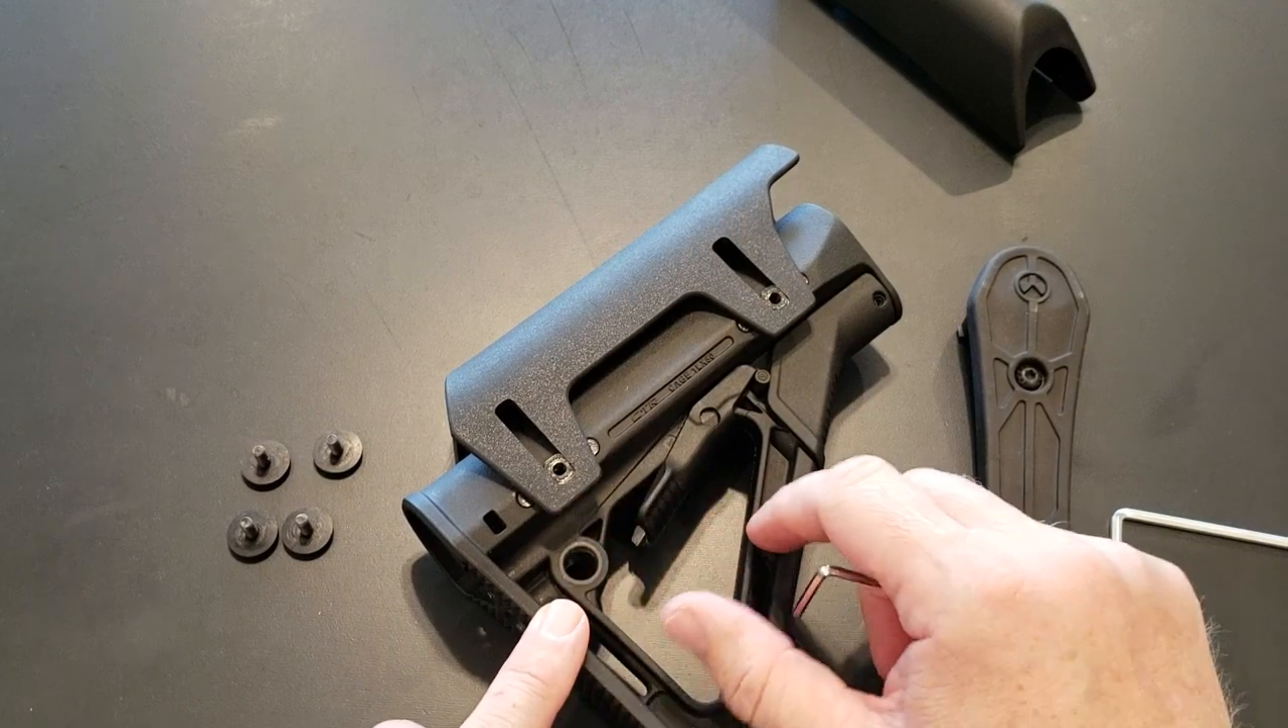All right all four of the screws and washers are removed as you can see.